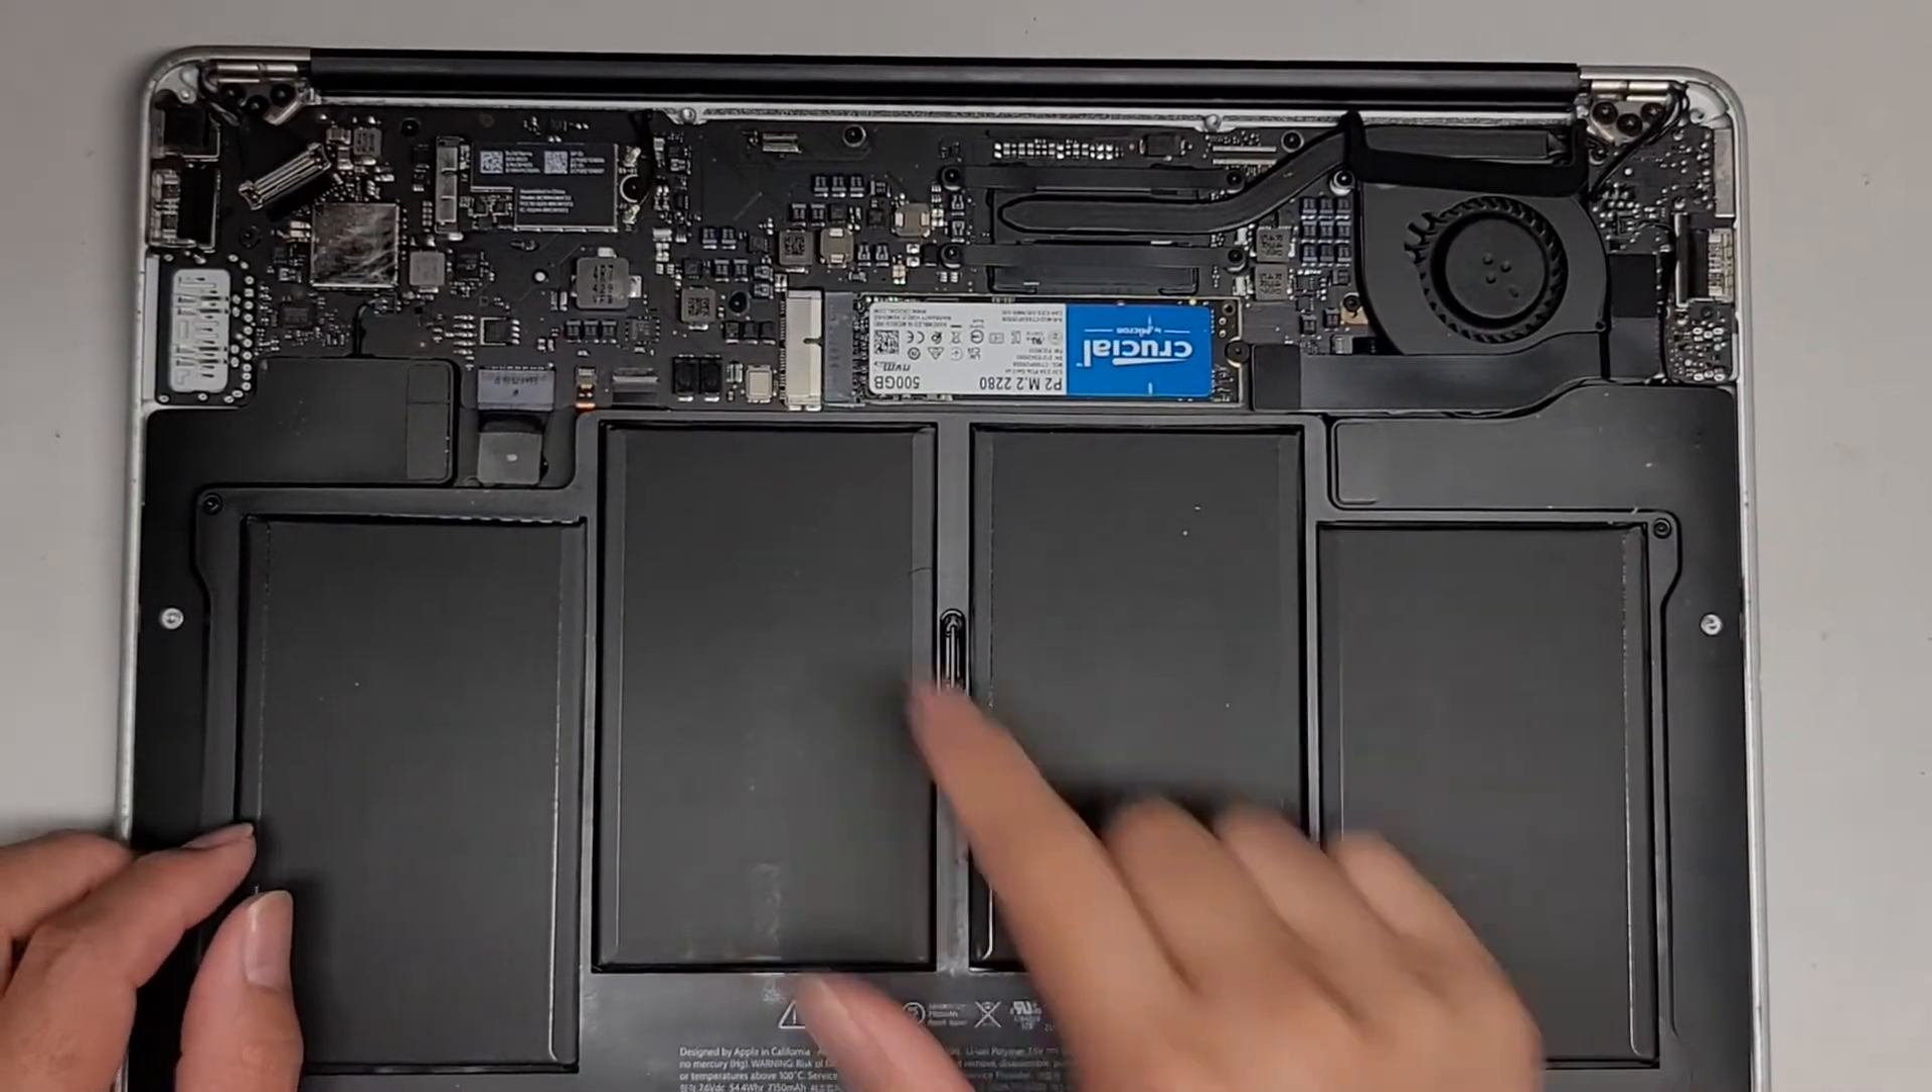We got the new SSD in place.